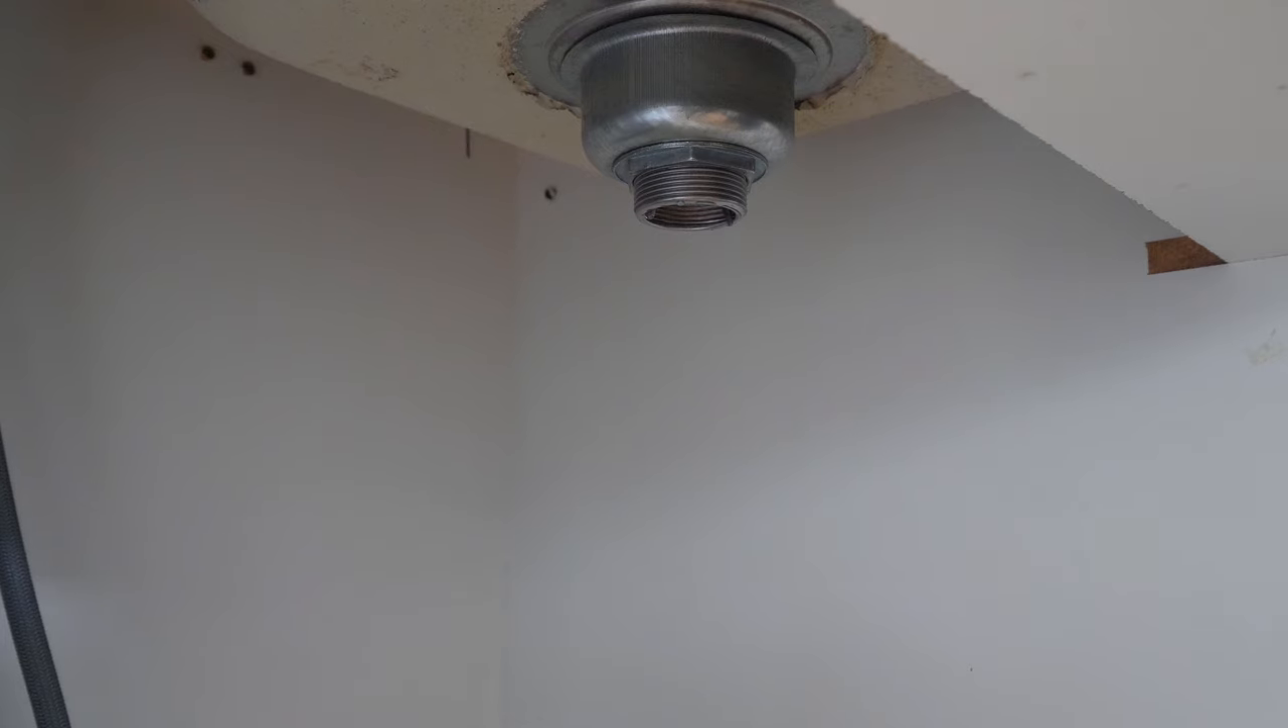With the tailpiece now out of the way the strainer's lock nut can be loosened off.